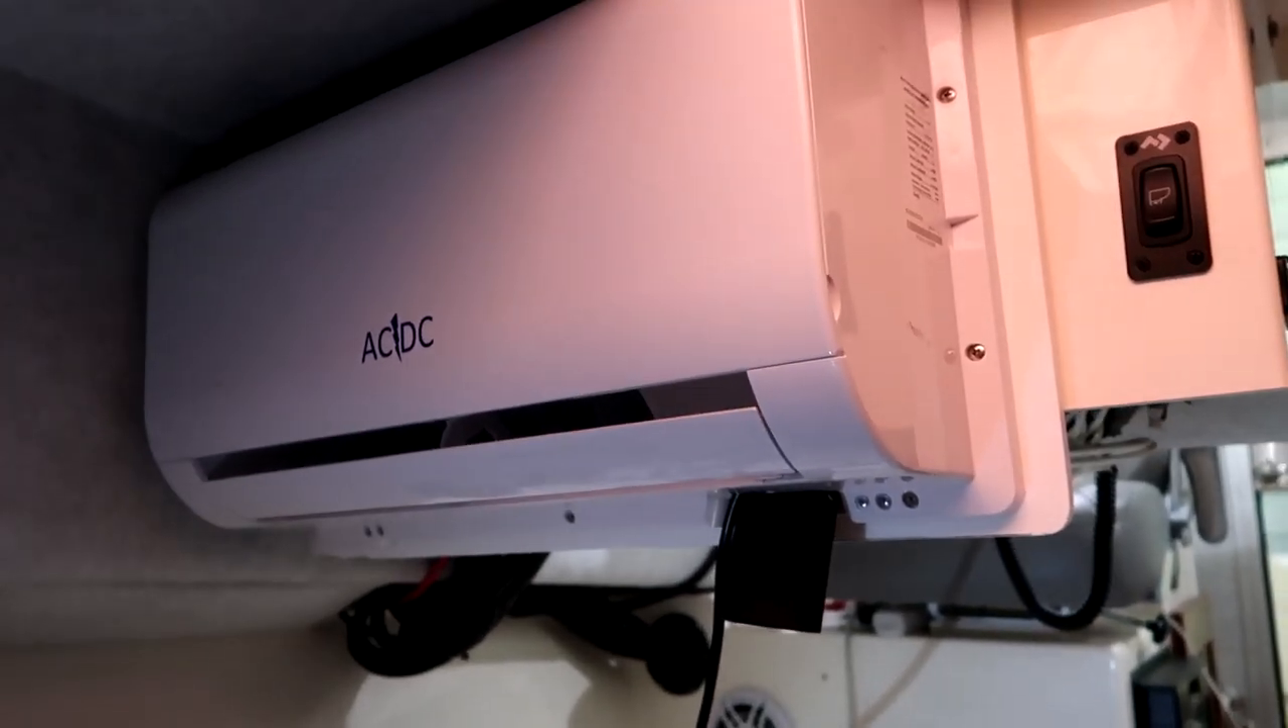I got the ac mounted right behind the dash panel here.